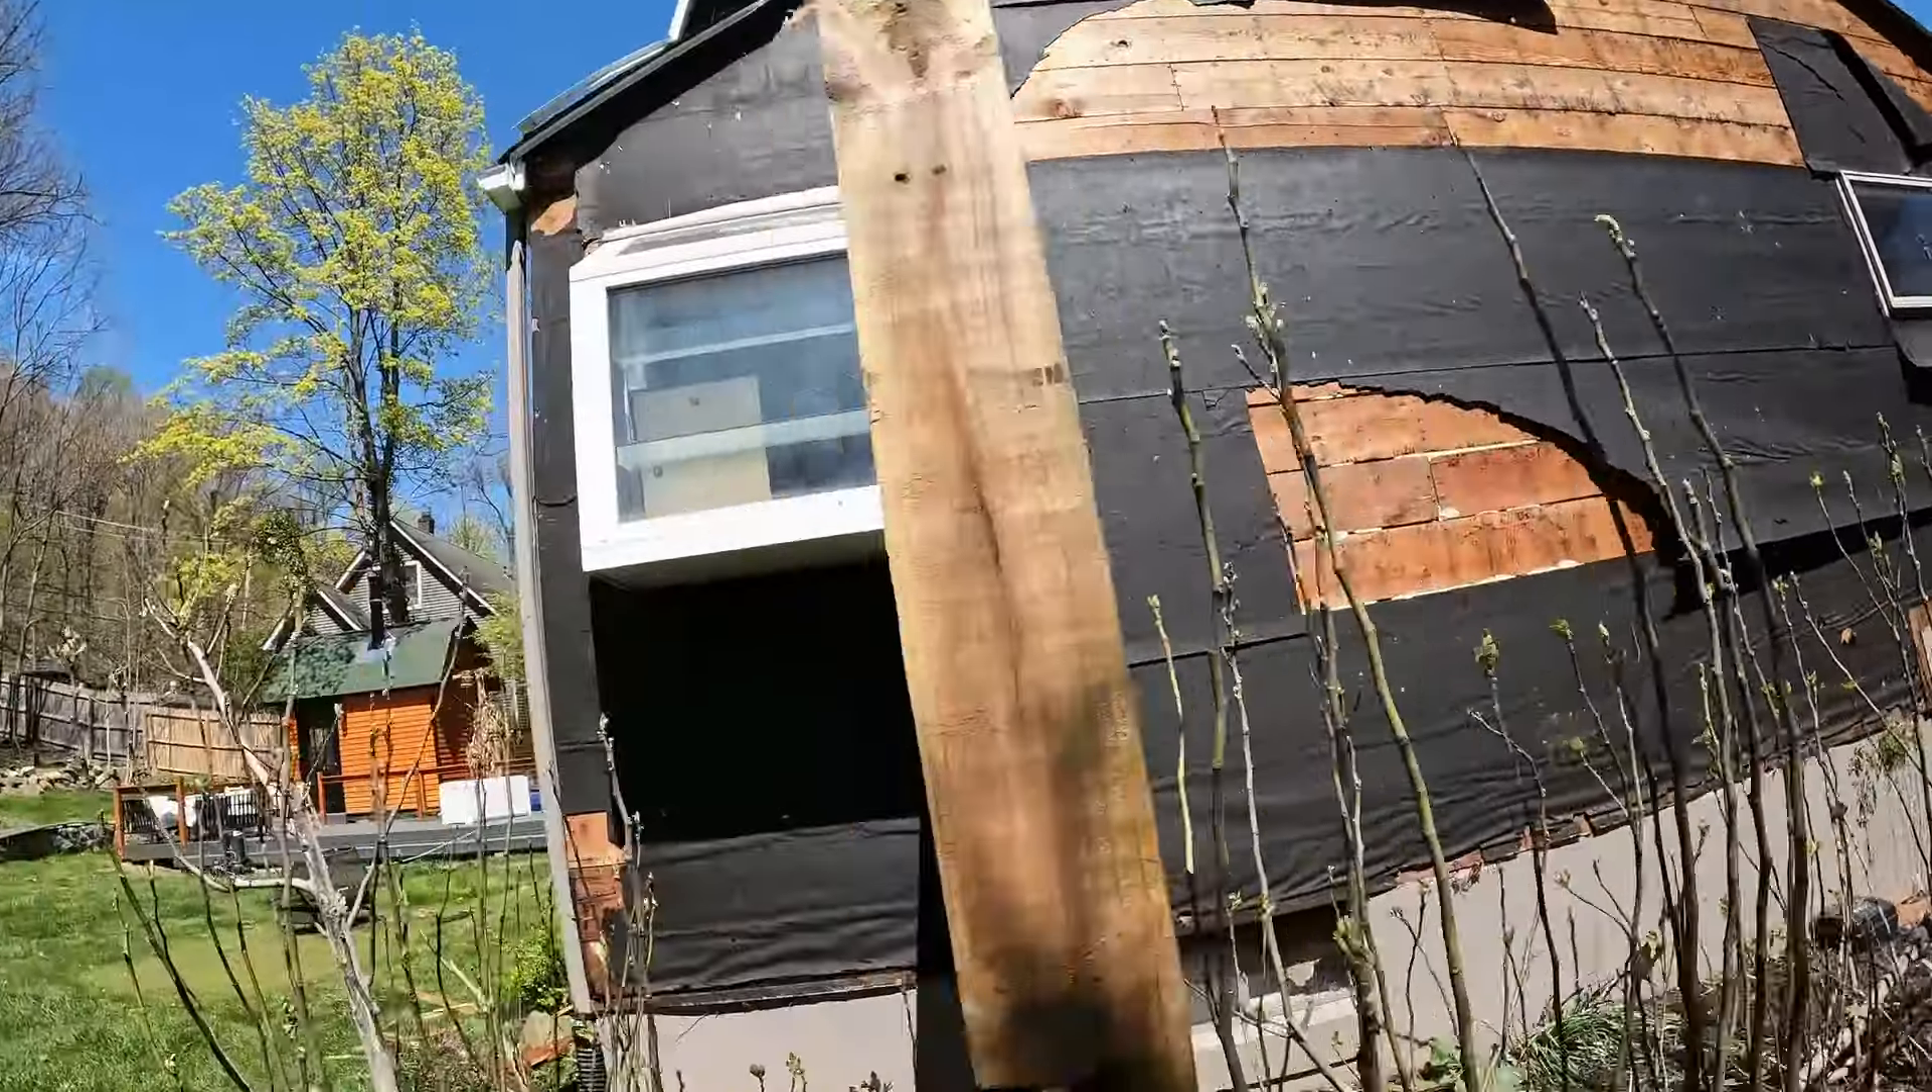As you can see all of the siding is ripped off.